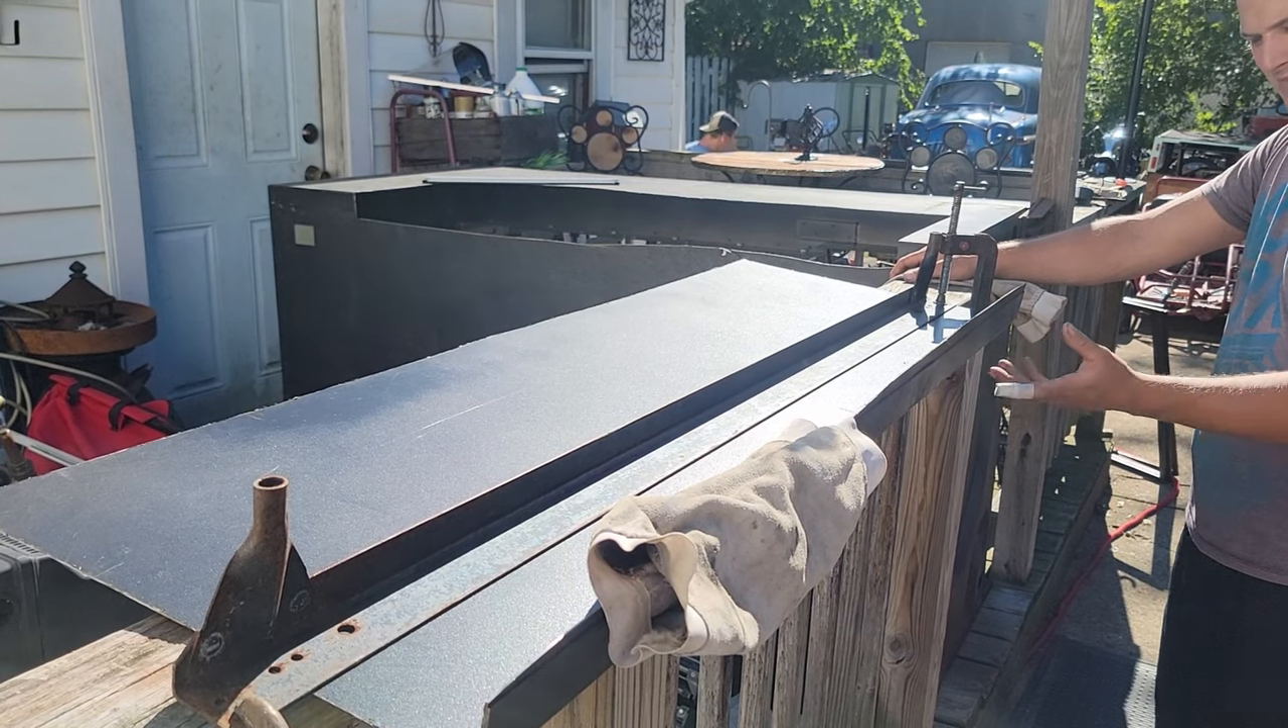So what we're going to try to do is I got a piece of bed frame here. And I clamped it down between the sheet metal.